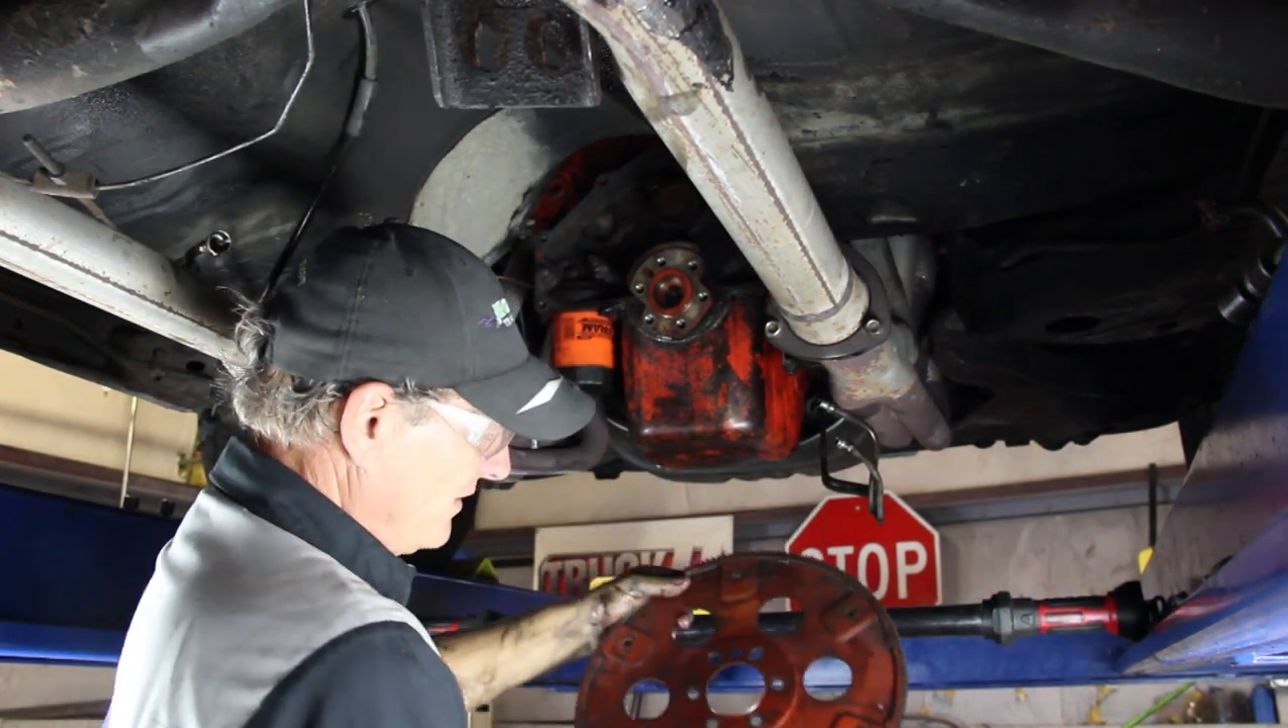Okay, we got the flywheel off.